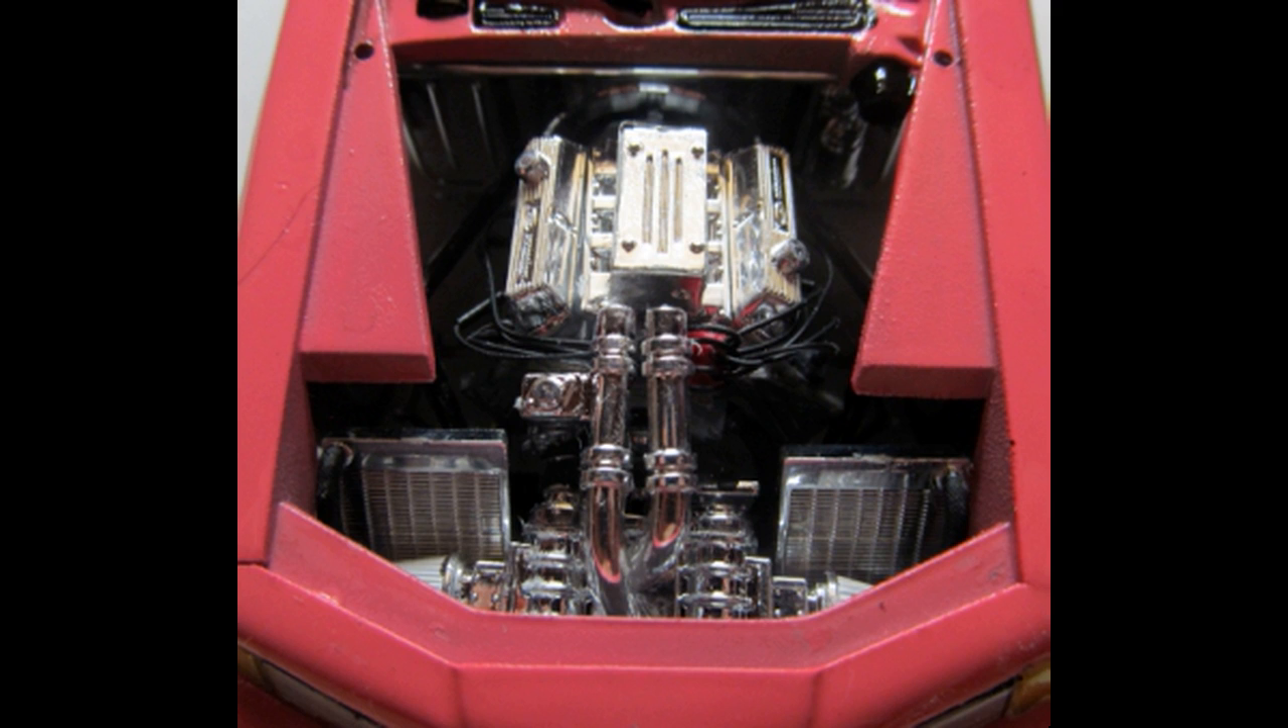And here's the engine bay with the car body in place so you can see it's nestled in there pretty neat but it looks great with twin blowers and twin radiators.